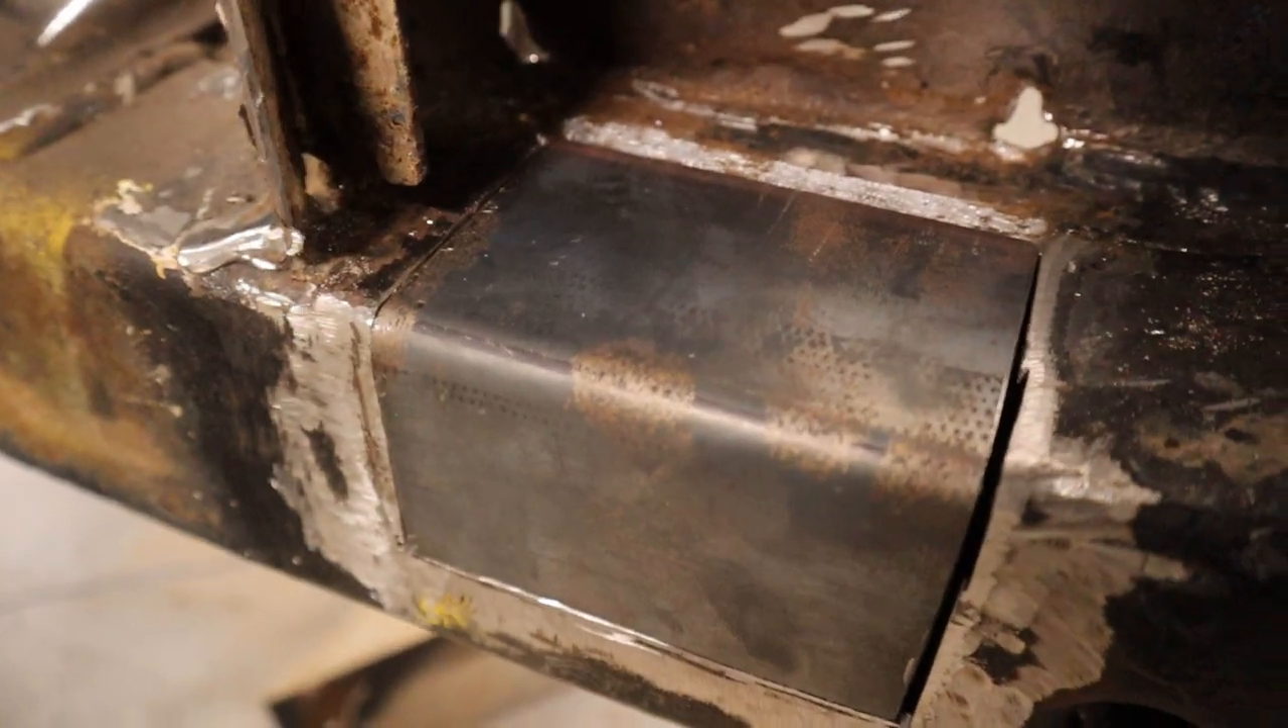That curve is exactly the same as the chassis, which is good. So yeah, that's pretty much a pretty nice fit there.